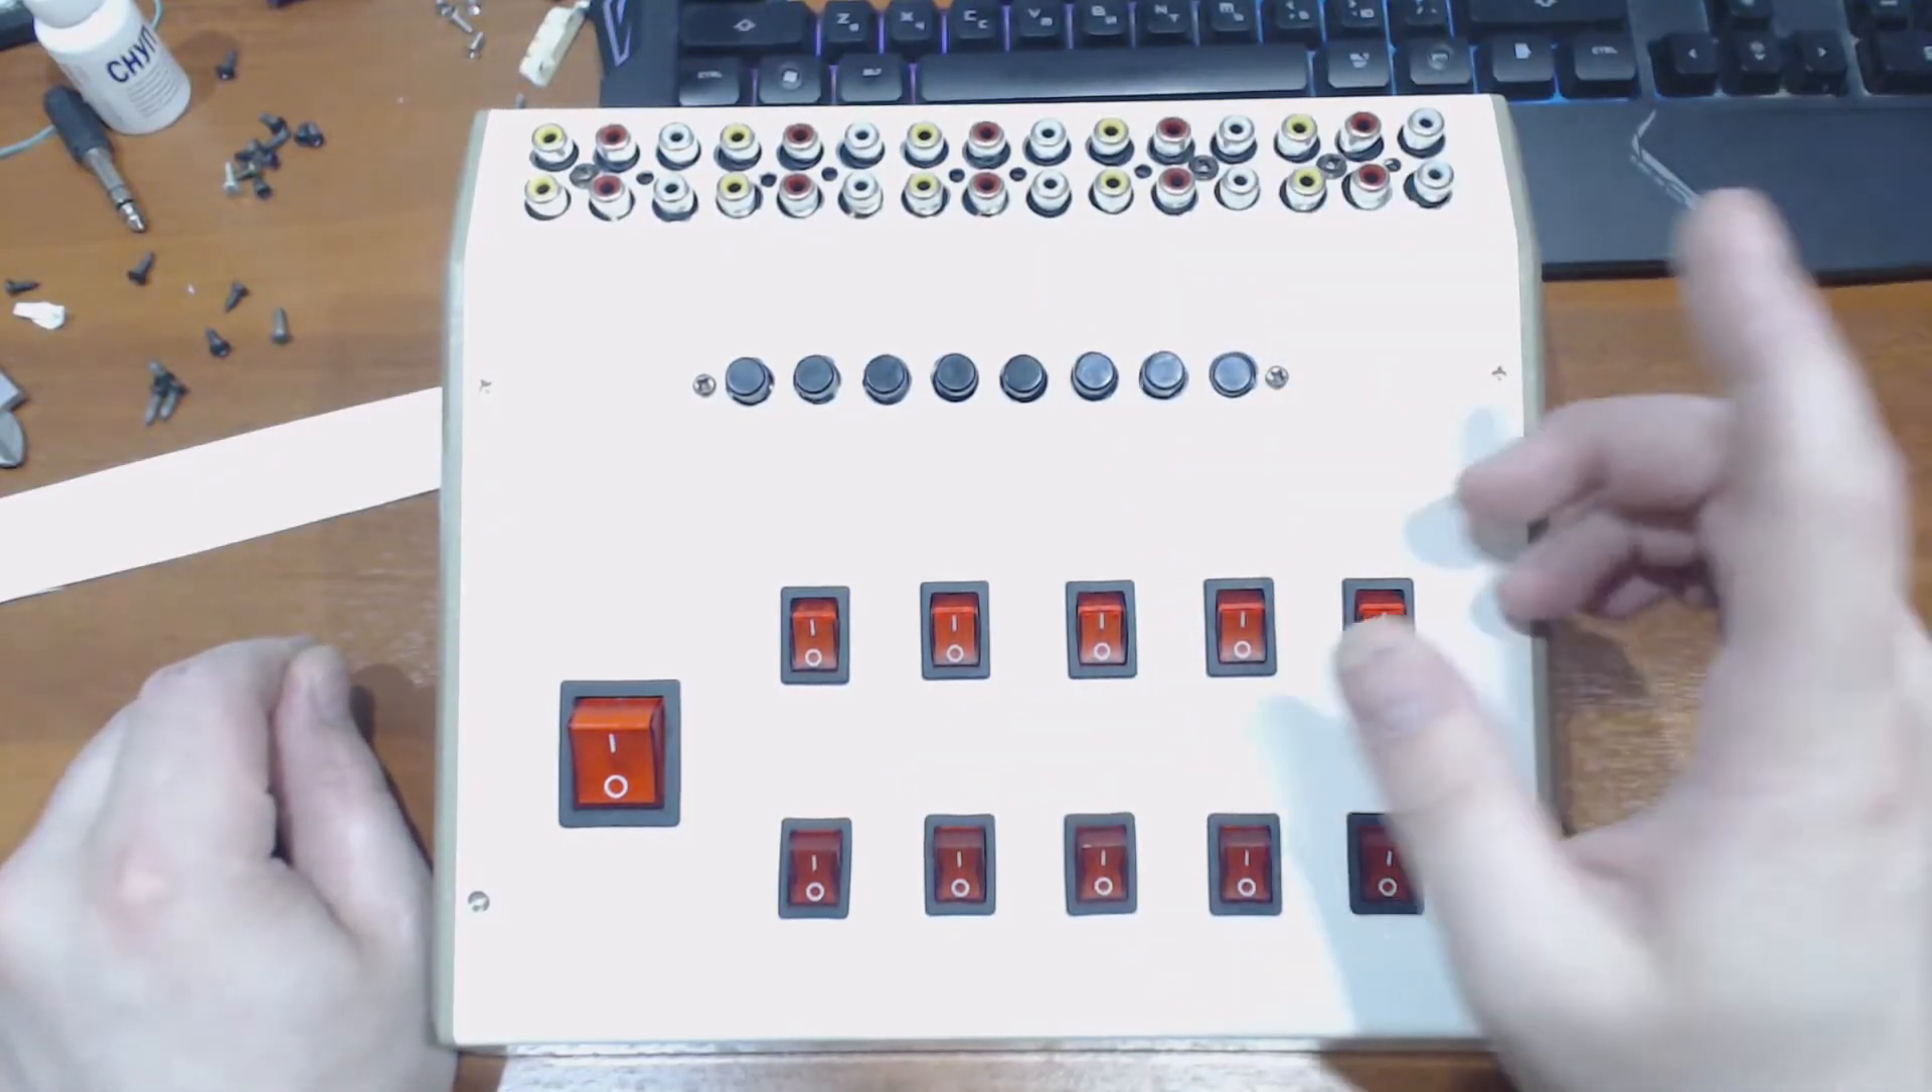Как мы видим, я уже все вставил переключатели.